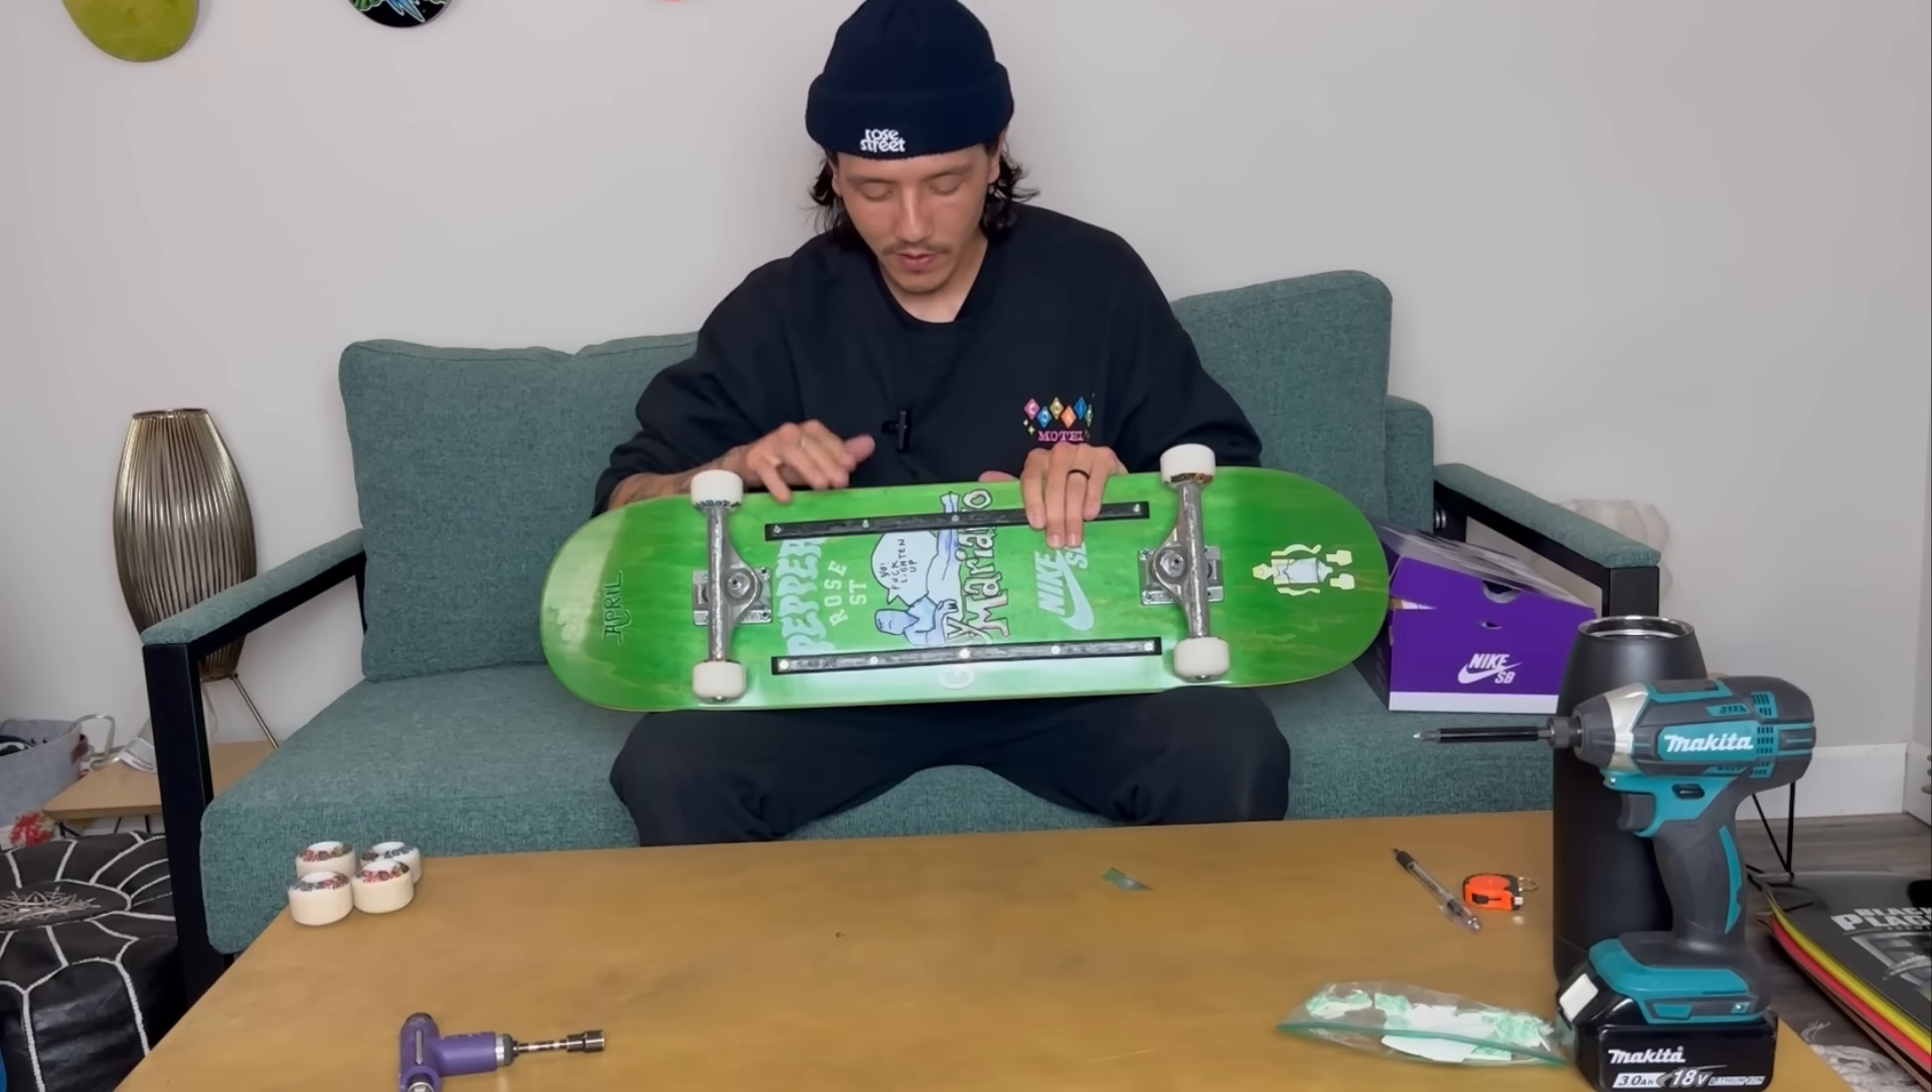All right, we just got the rails all done.